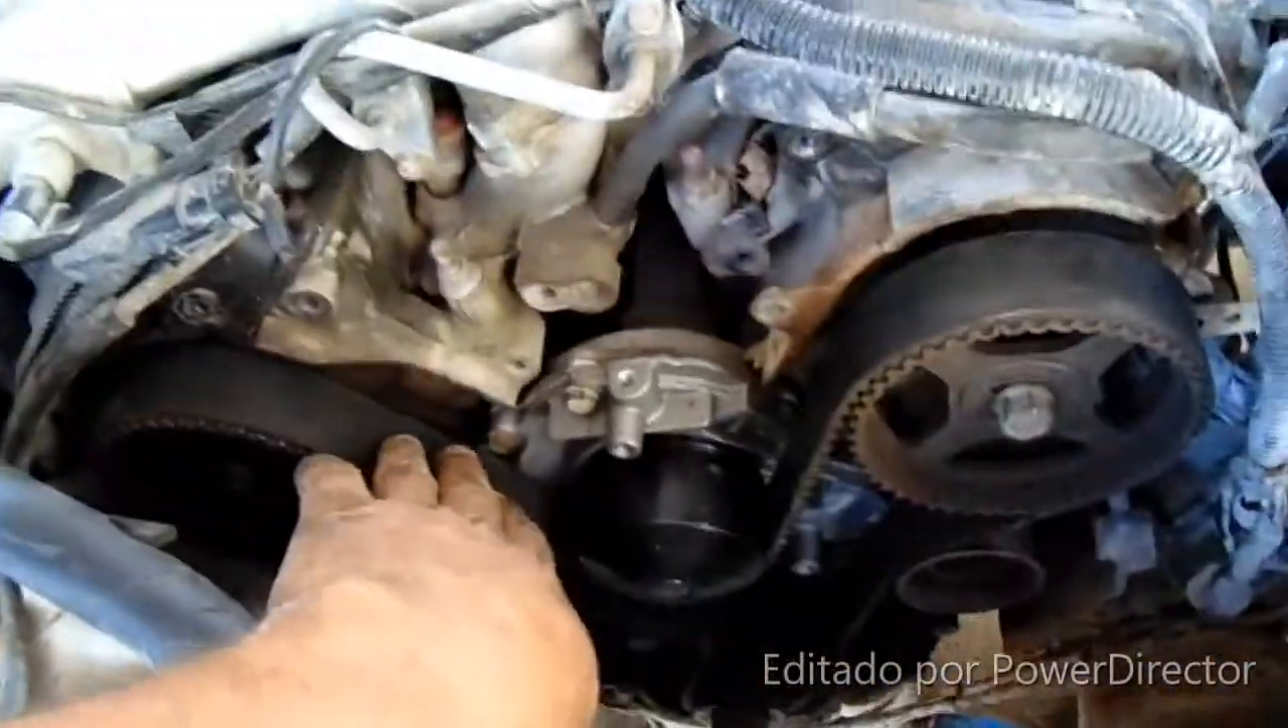Estamos ya en la etapa final ya se instaló la banda como ustedes pueden ver.